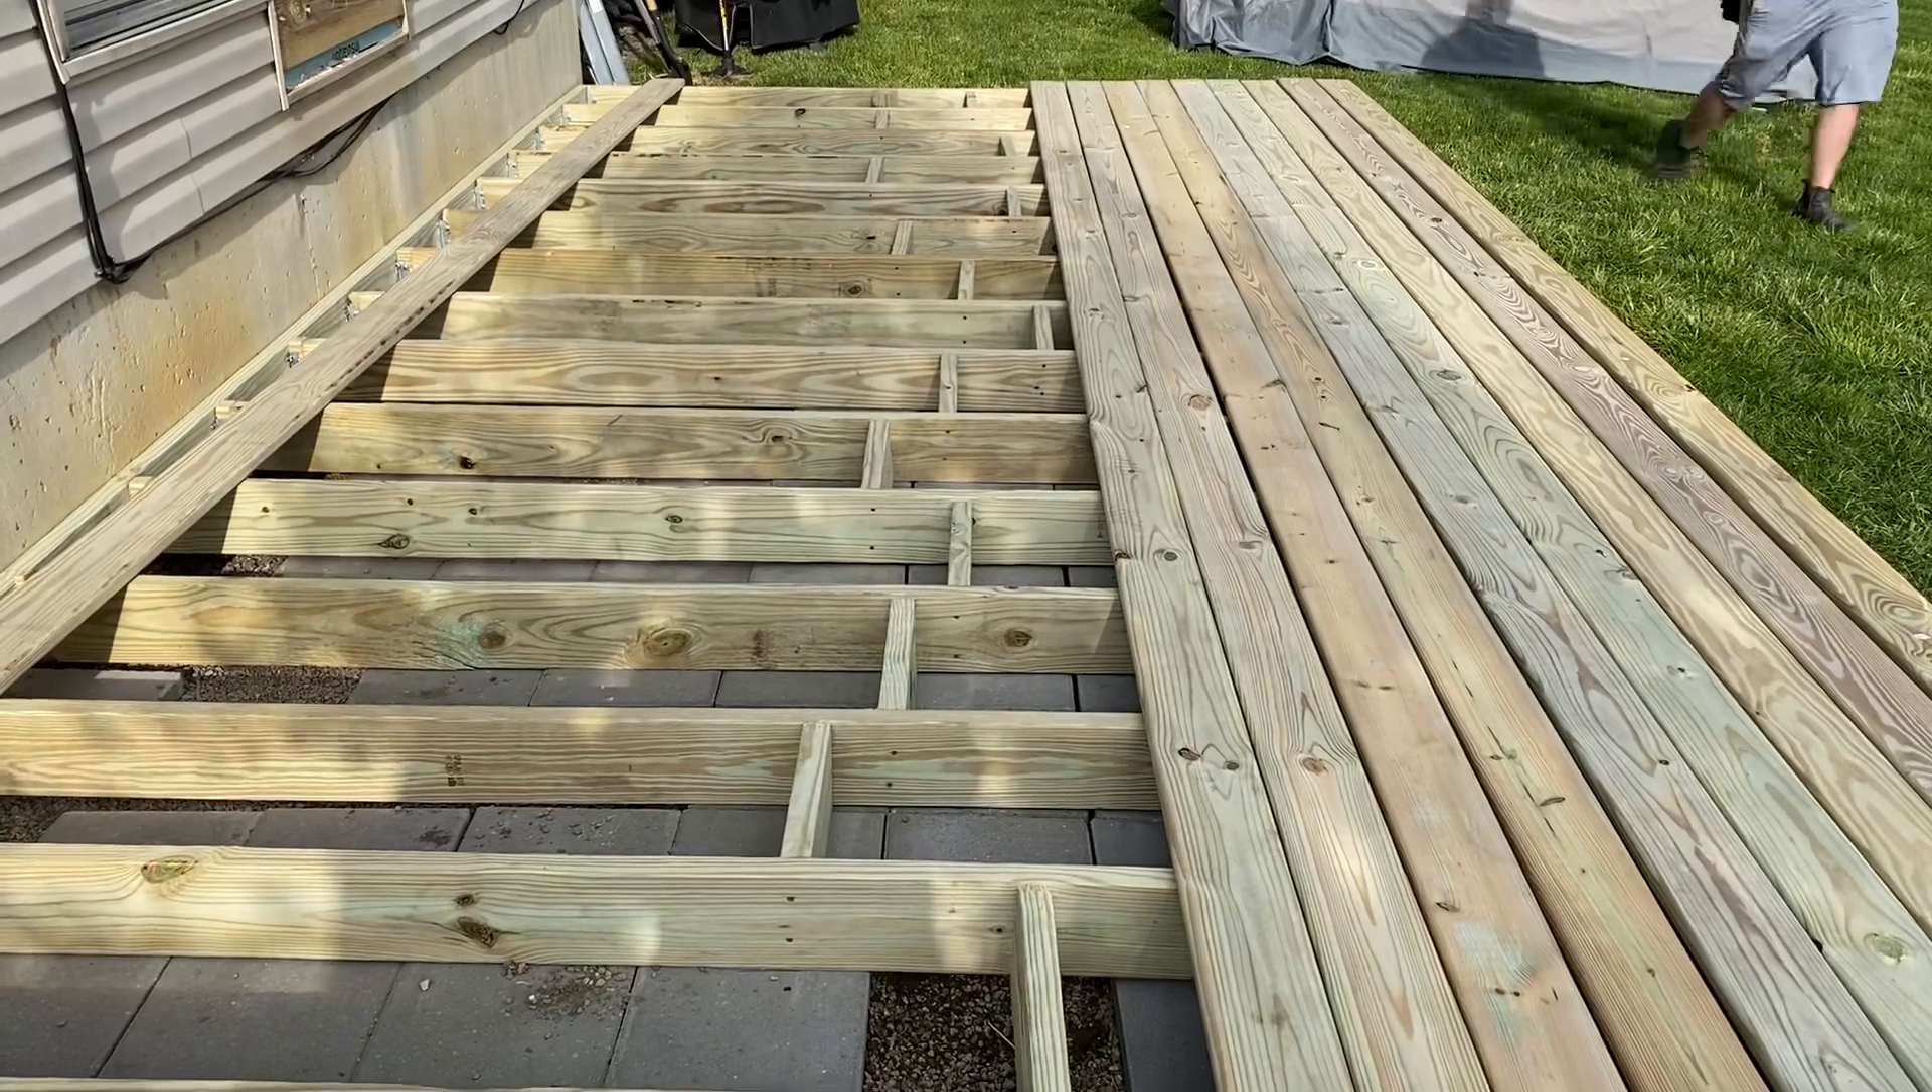The middle beams are all in place.